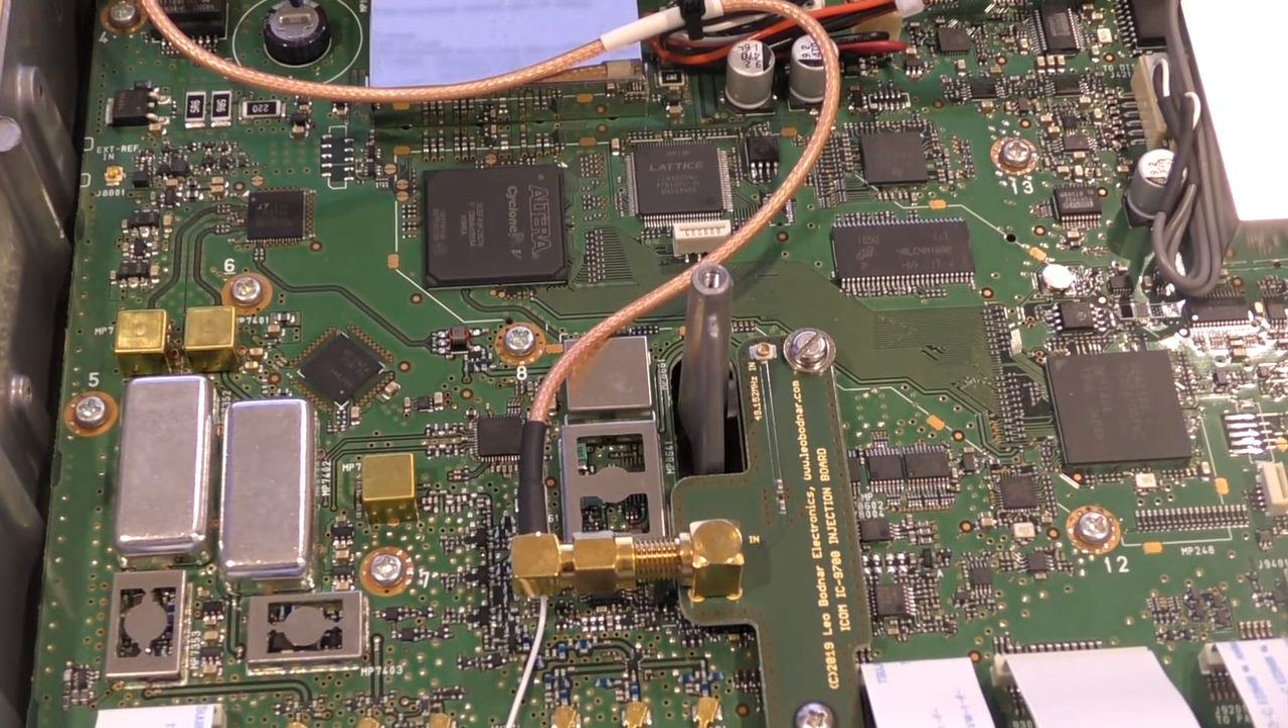So that's all there is to it really just a couple of screws and taking off that rubber cover and that's the injection board installed in the IC9700.